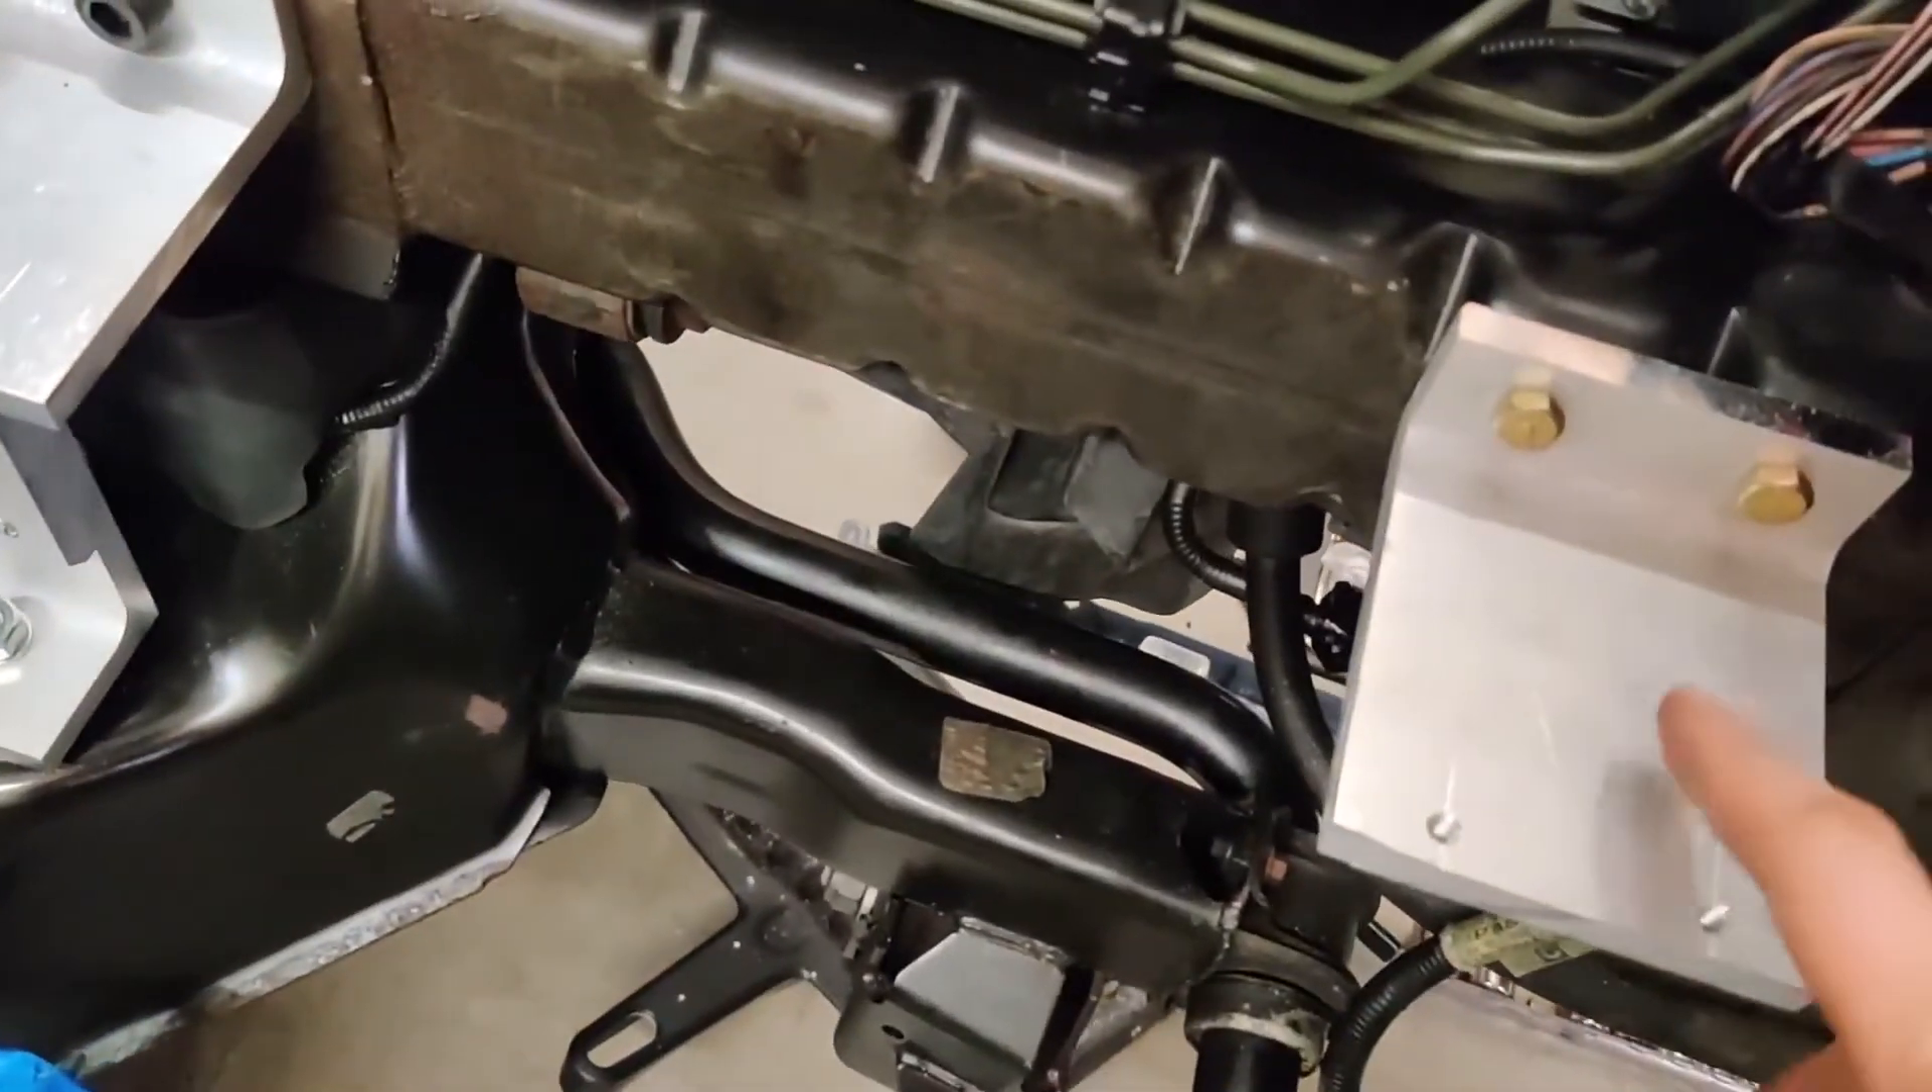So battery box mounts are in place.